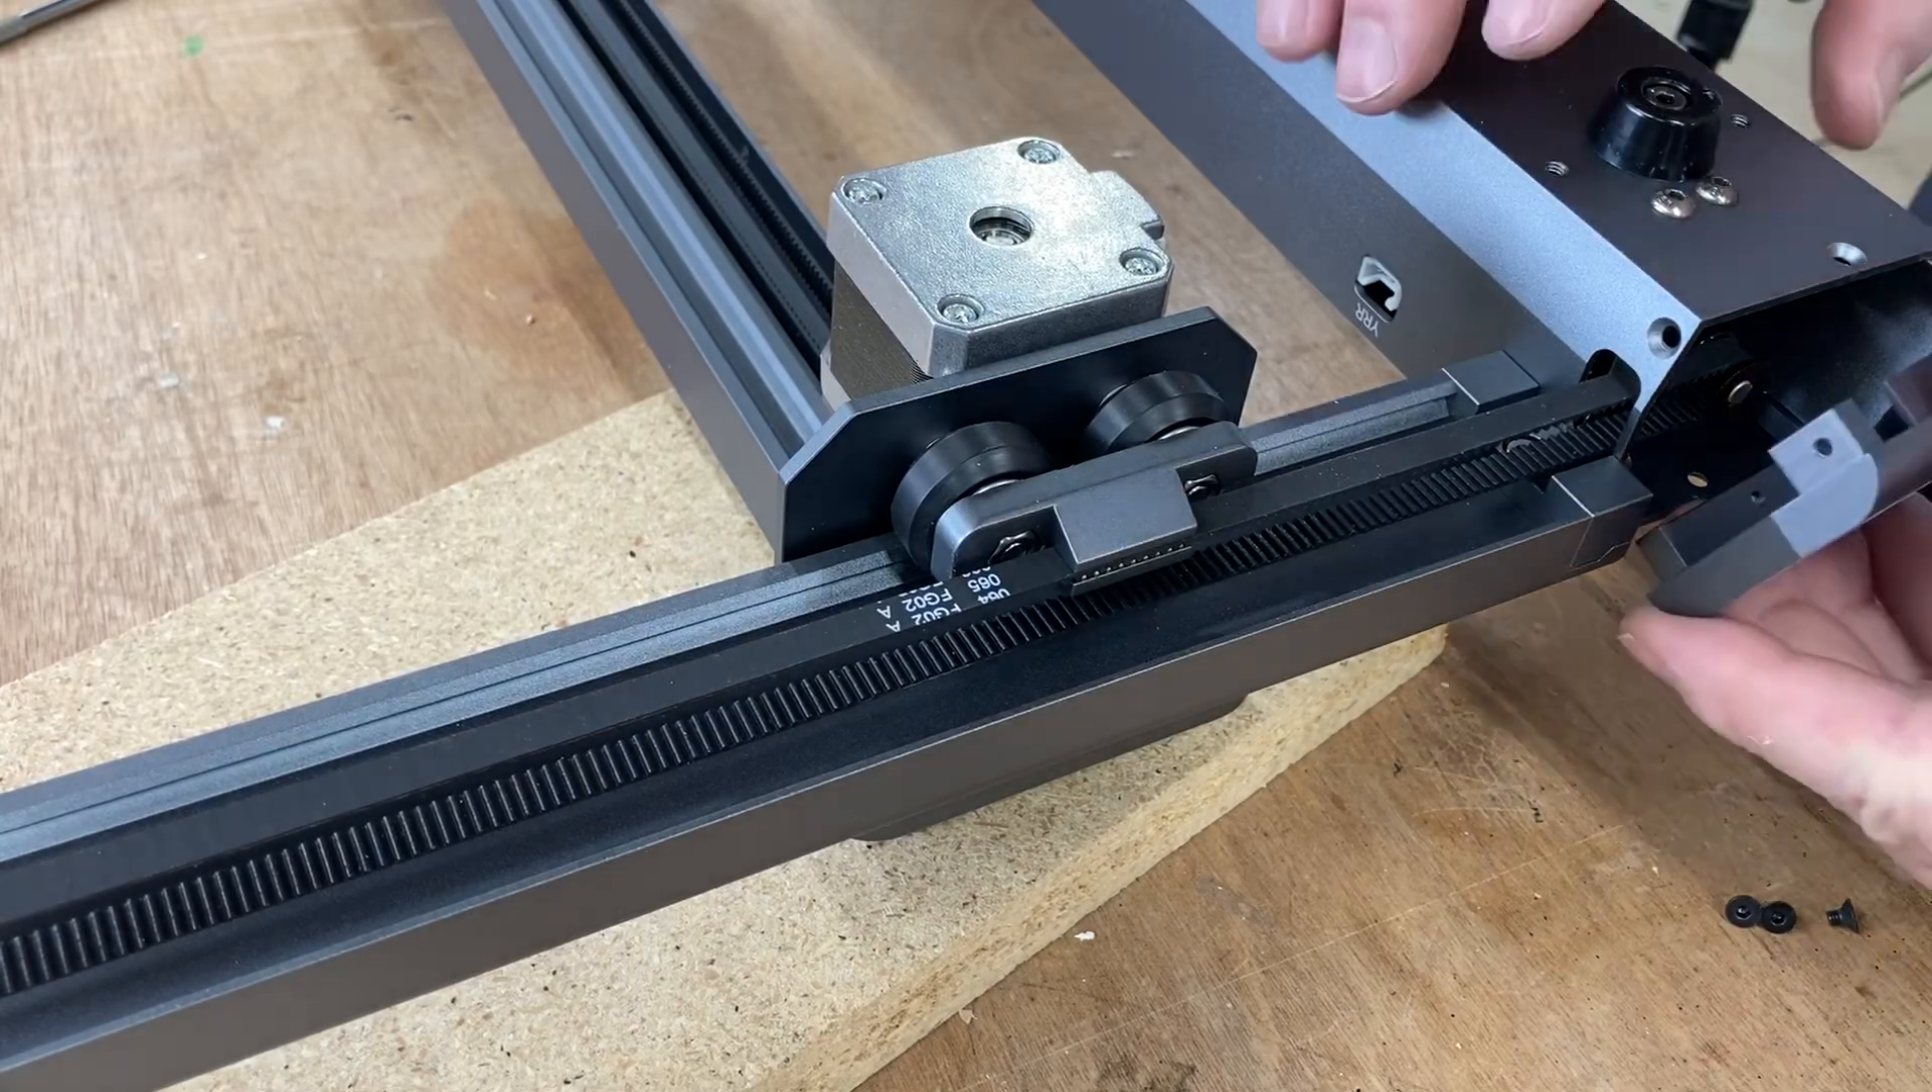At this point, the belts are on.